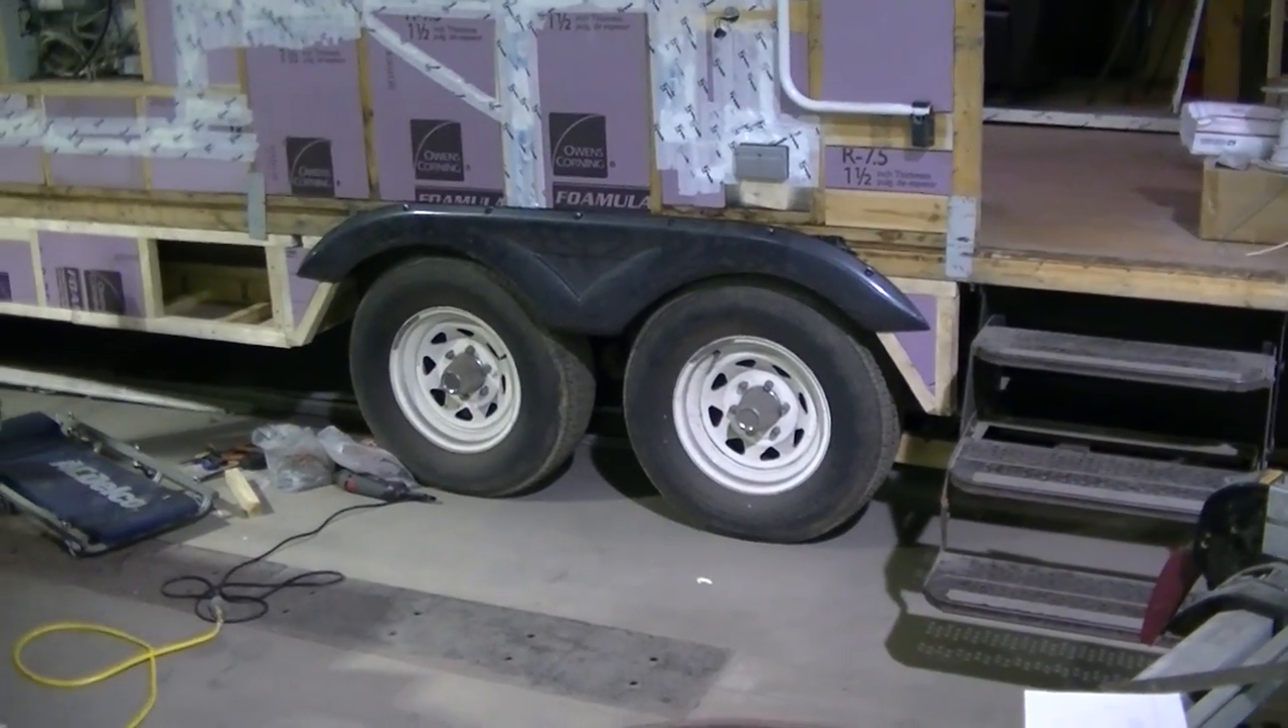Got my fender Flares on there And you can see How that's going to work.